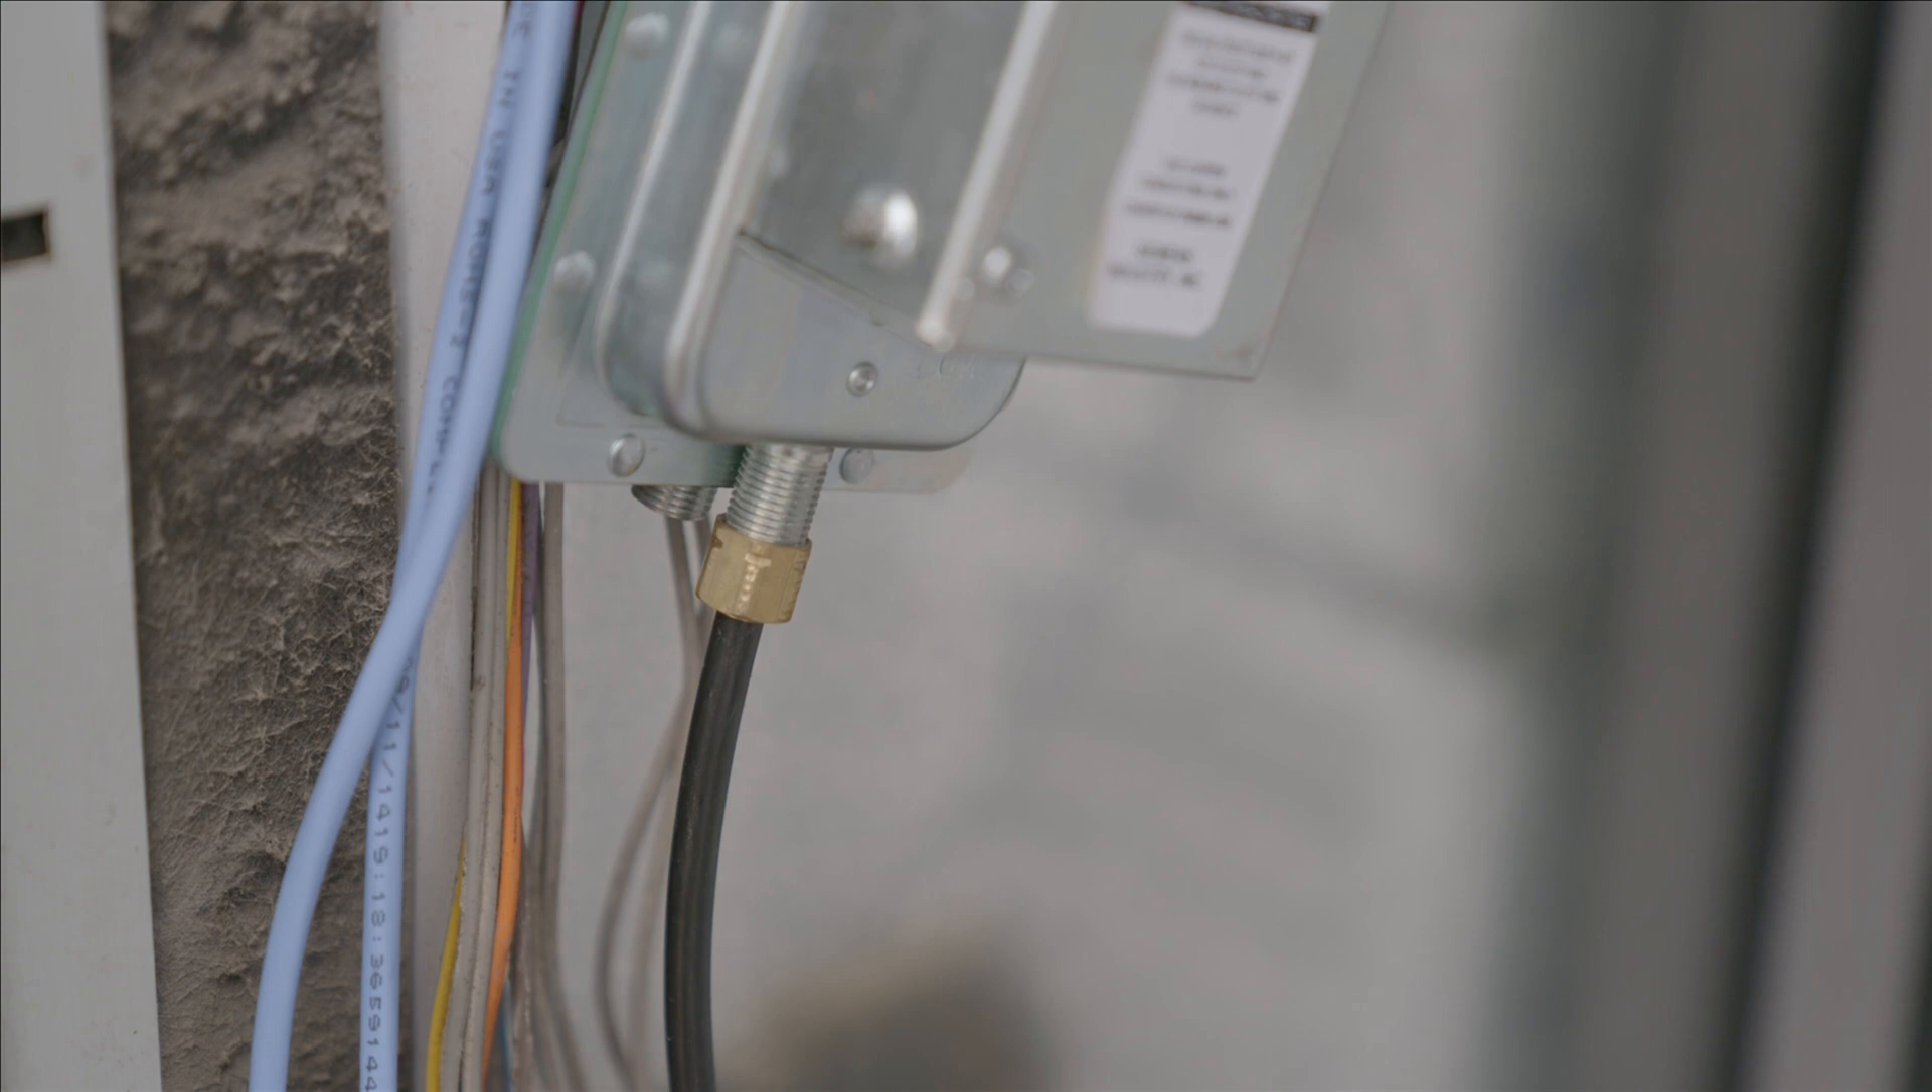The hose is attached to the switch.